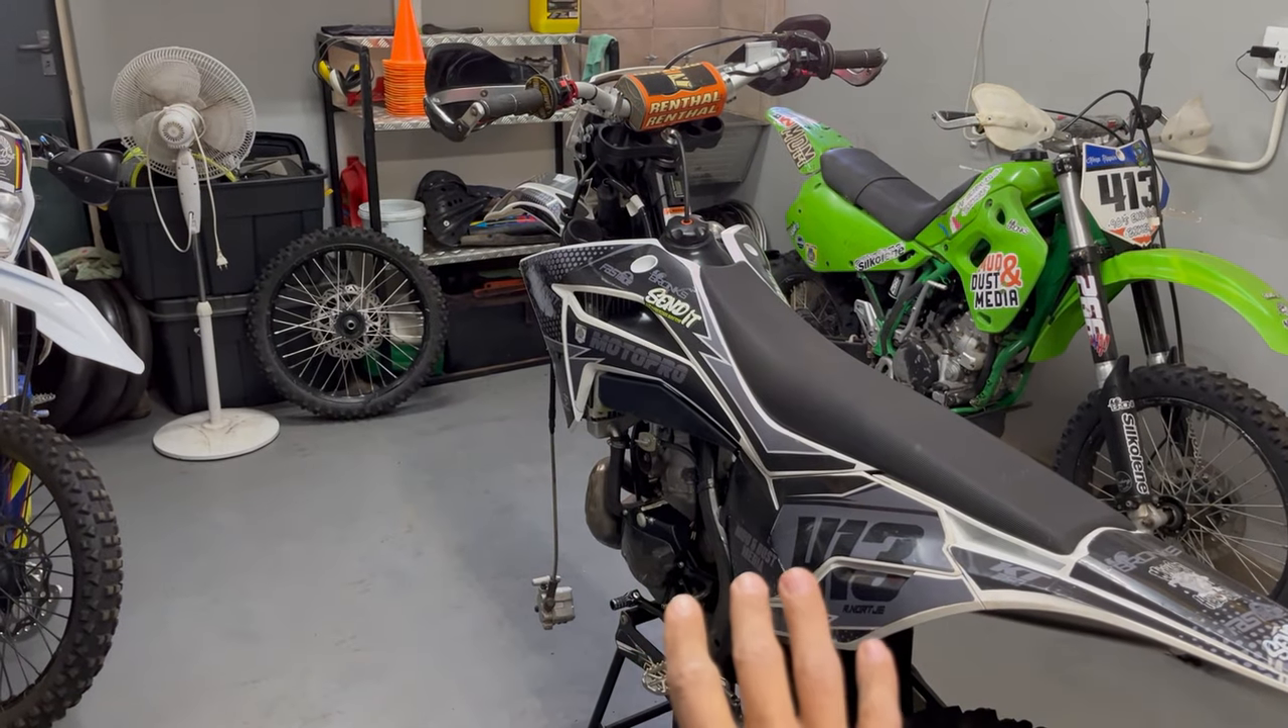We don't have the front forks back yet so we won't be uh won't be riding this bike this weekend.